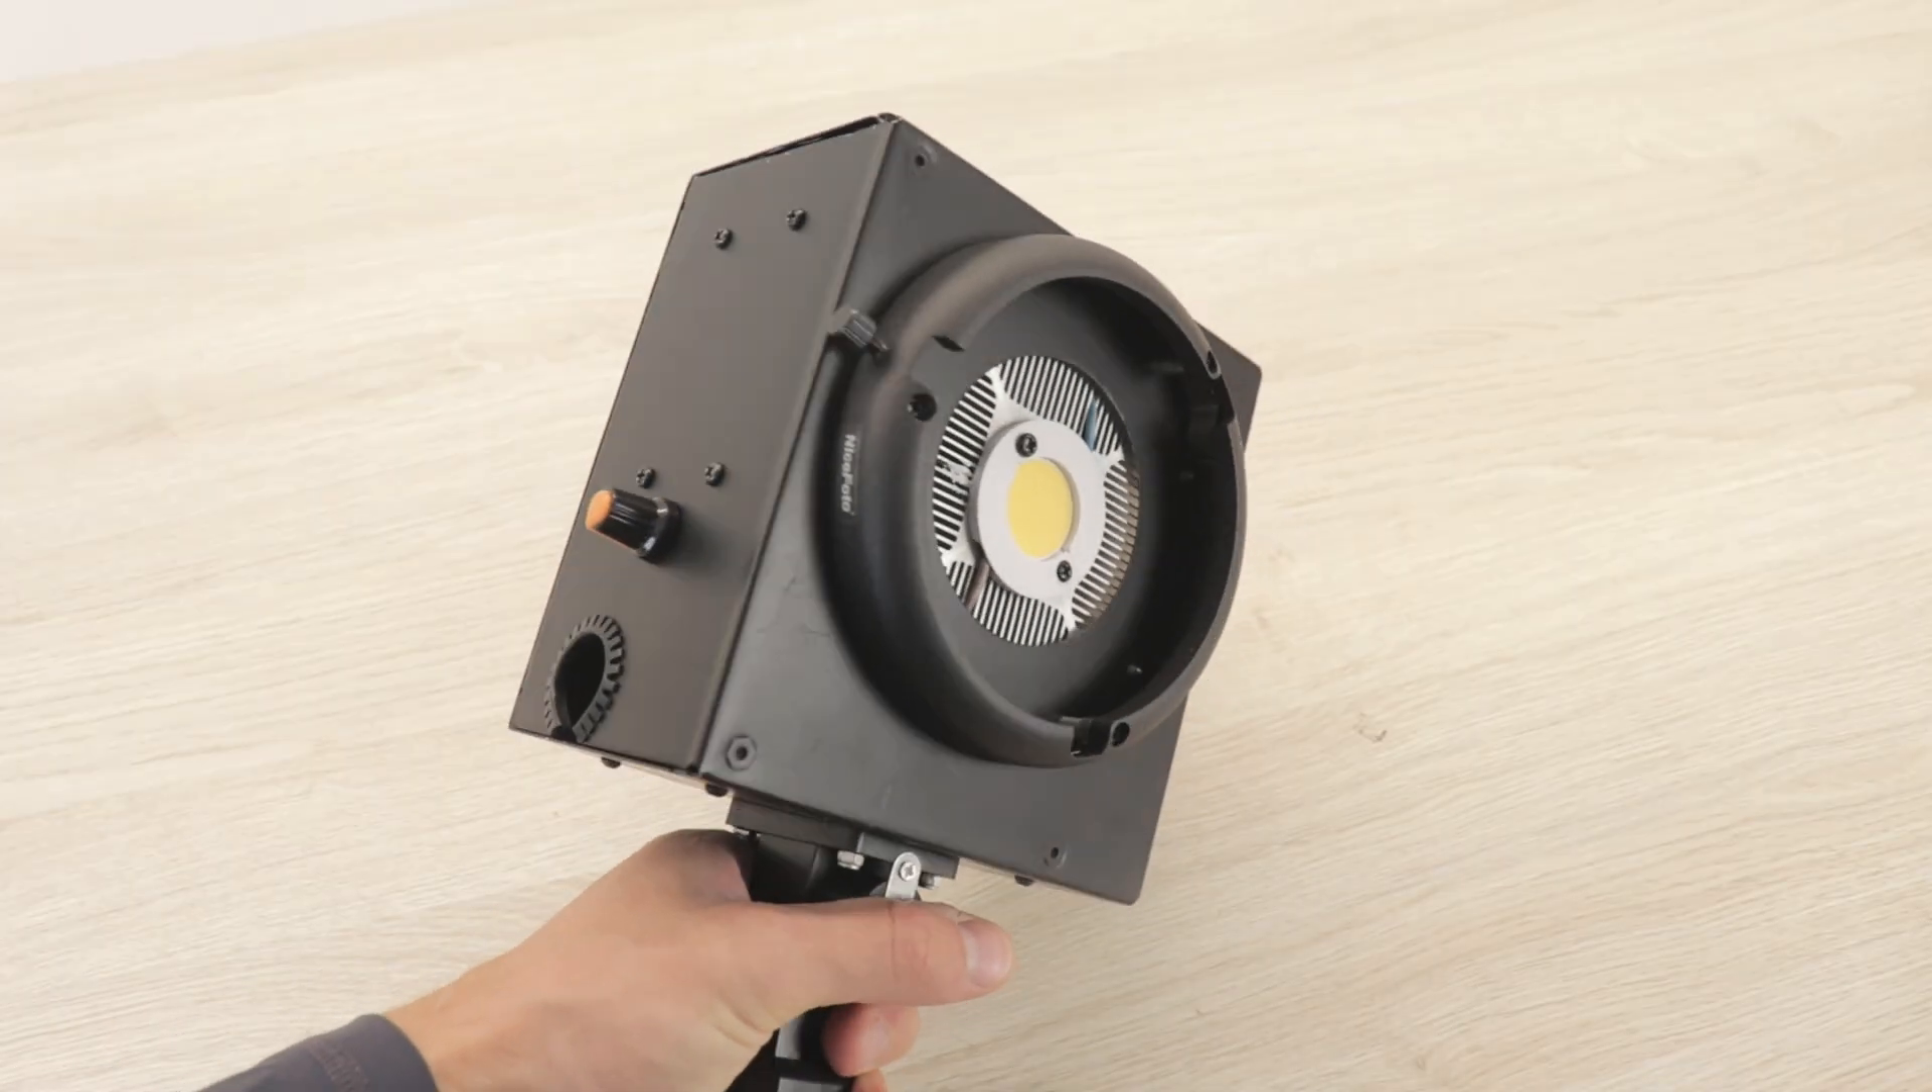I add this plastic knob and the light is now completed.